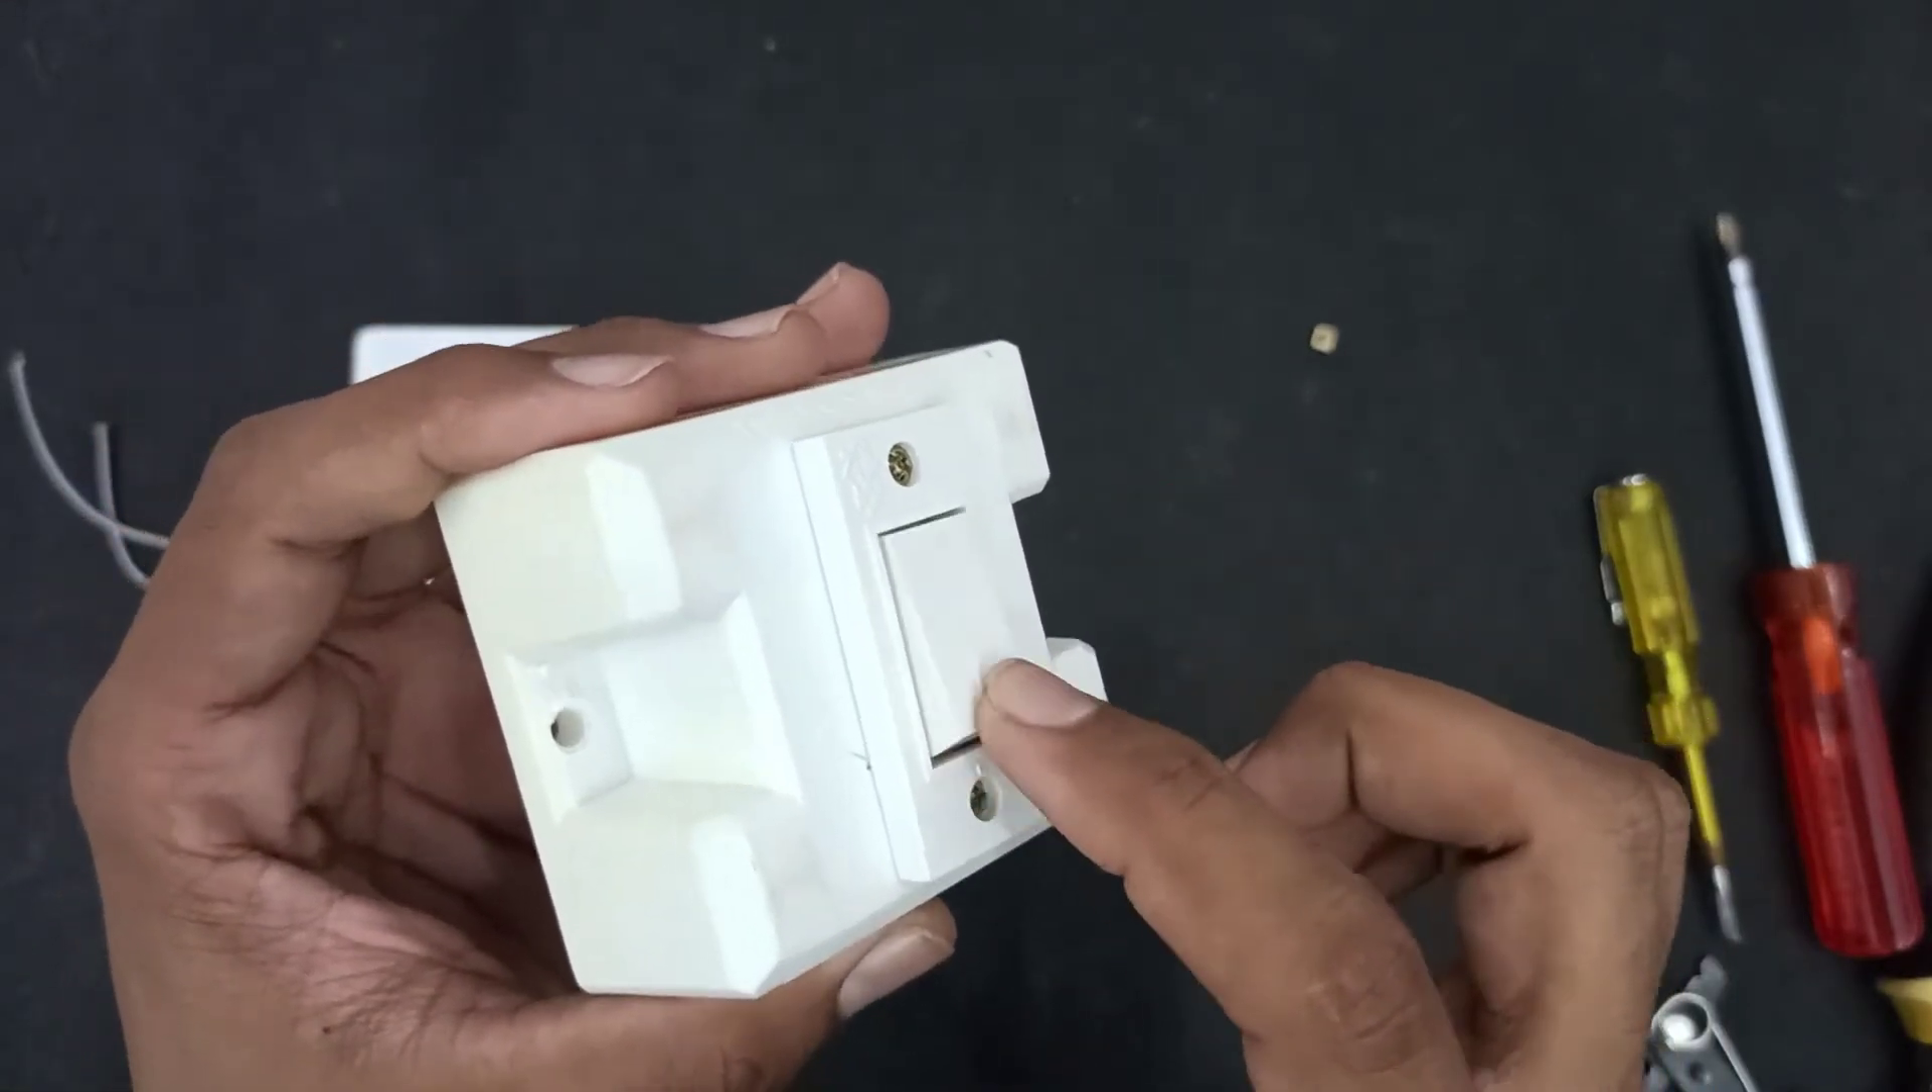तो friends हमने यहाँ पर यह switch लगा लिया है।